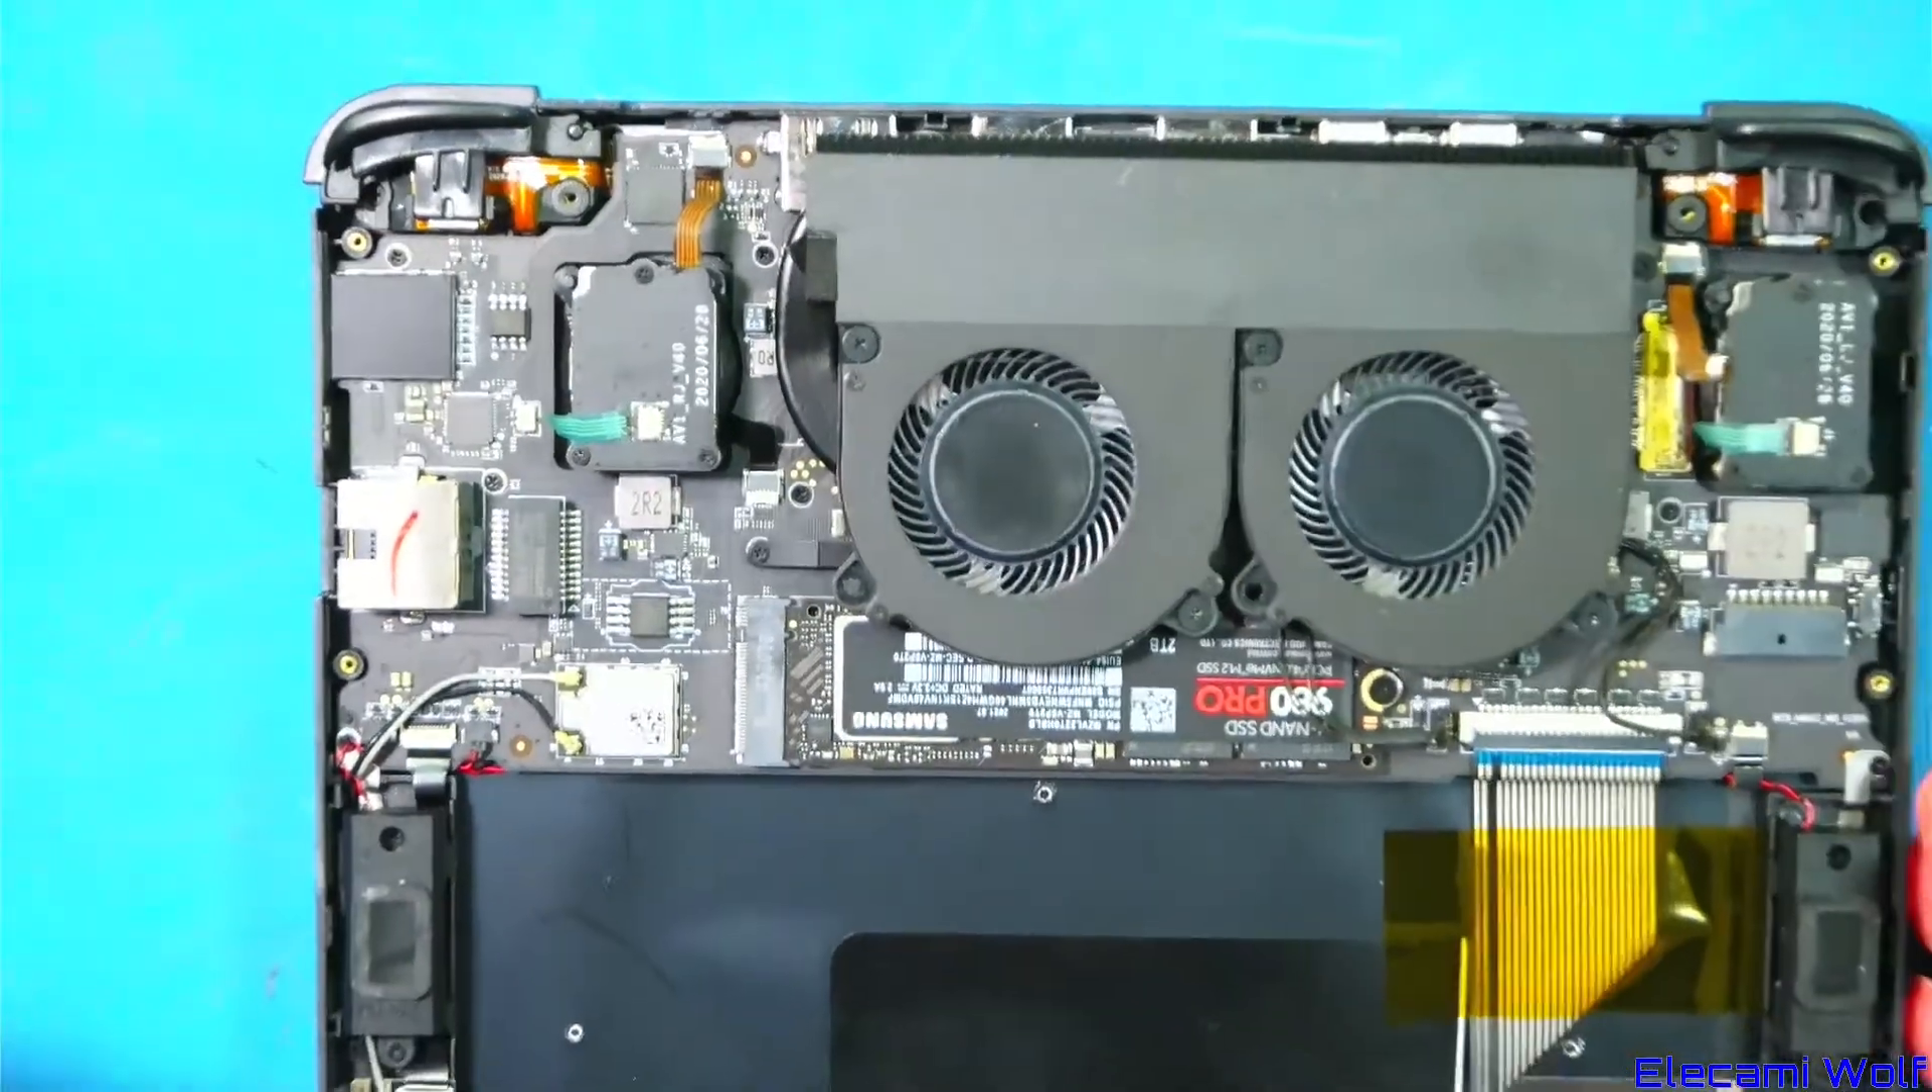Okay, so we've installed the new drive.